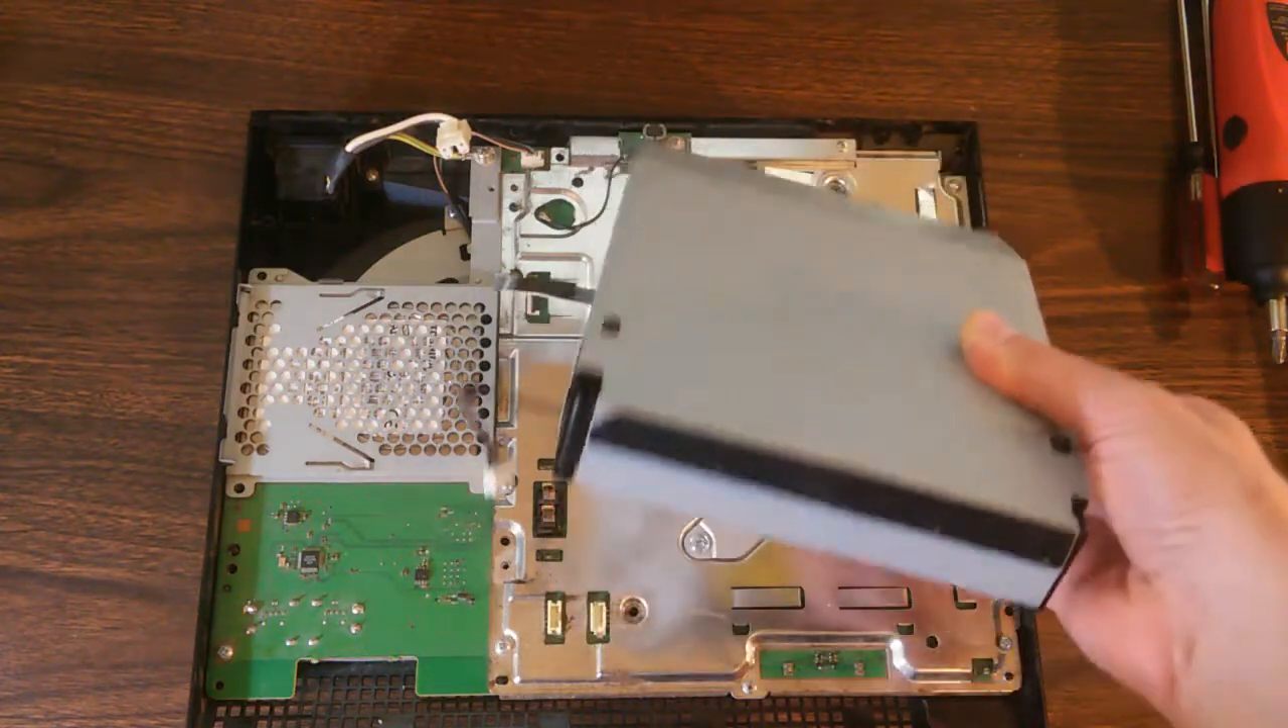The Blu-ray player is now out.